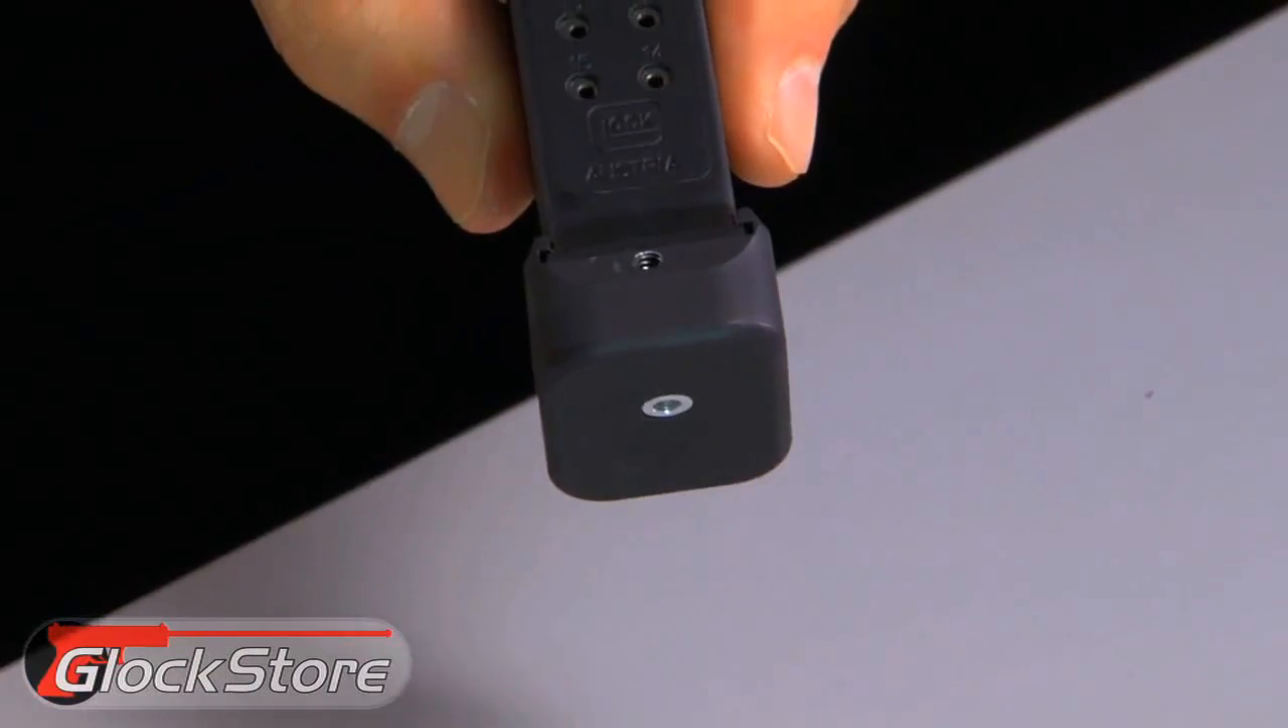Now so you'll notice that my silver button popped through the hole which is very important.